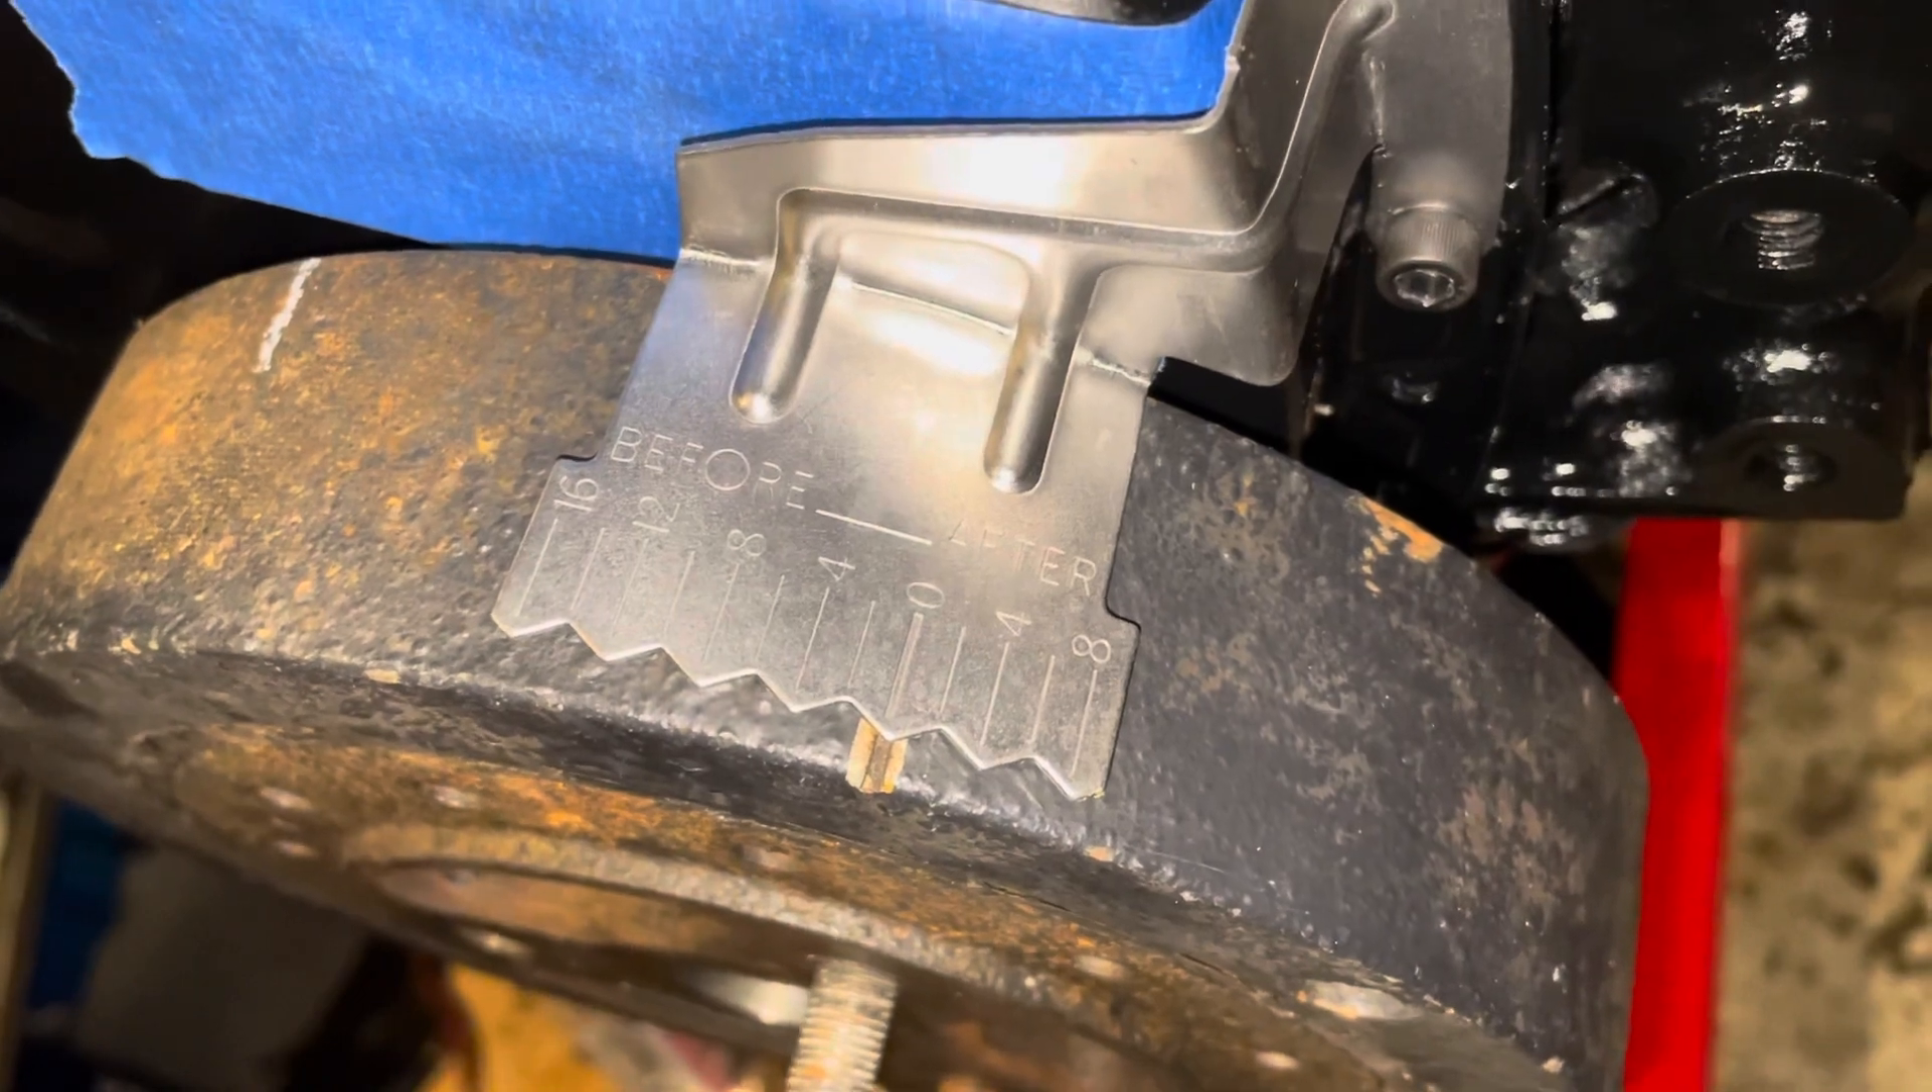What I want to show you that is this timing tab this metal timing tab is lined up right on the white mark so it's verification that I found top dead center and it's a pretty good match.